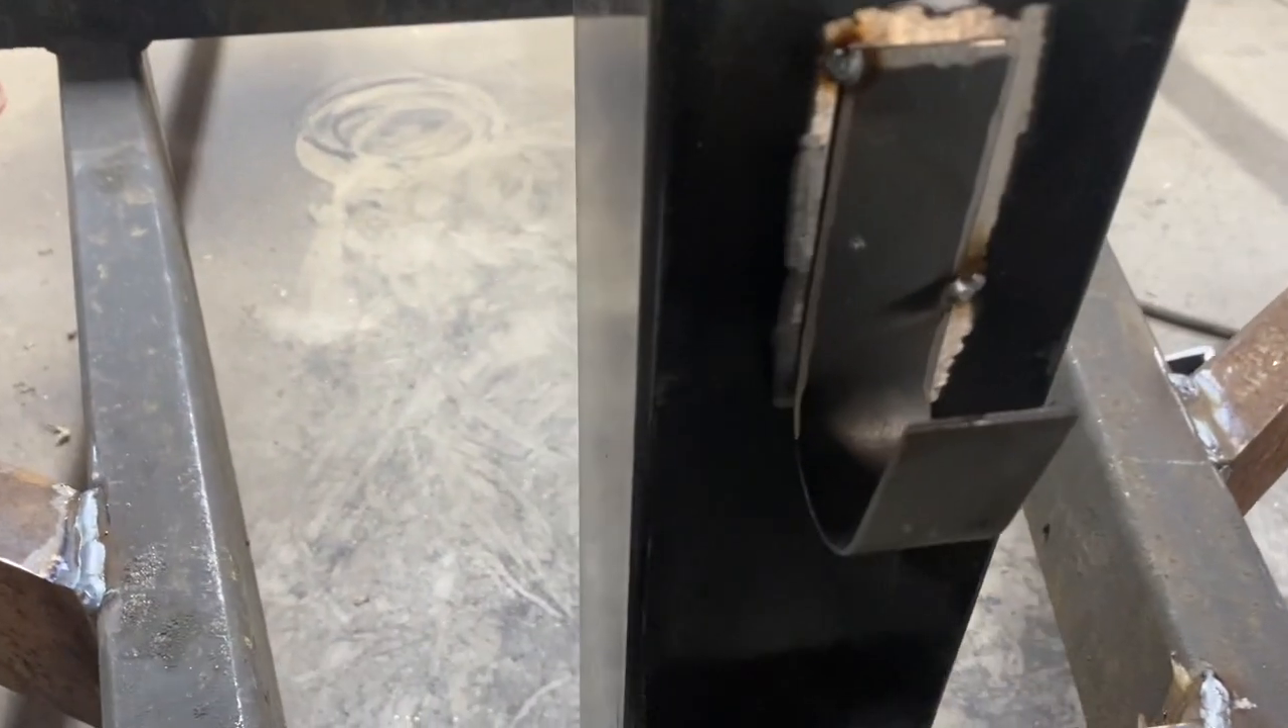Got my little hook on there. For my crank handle.